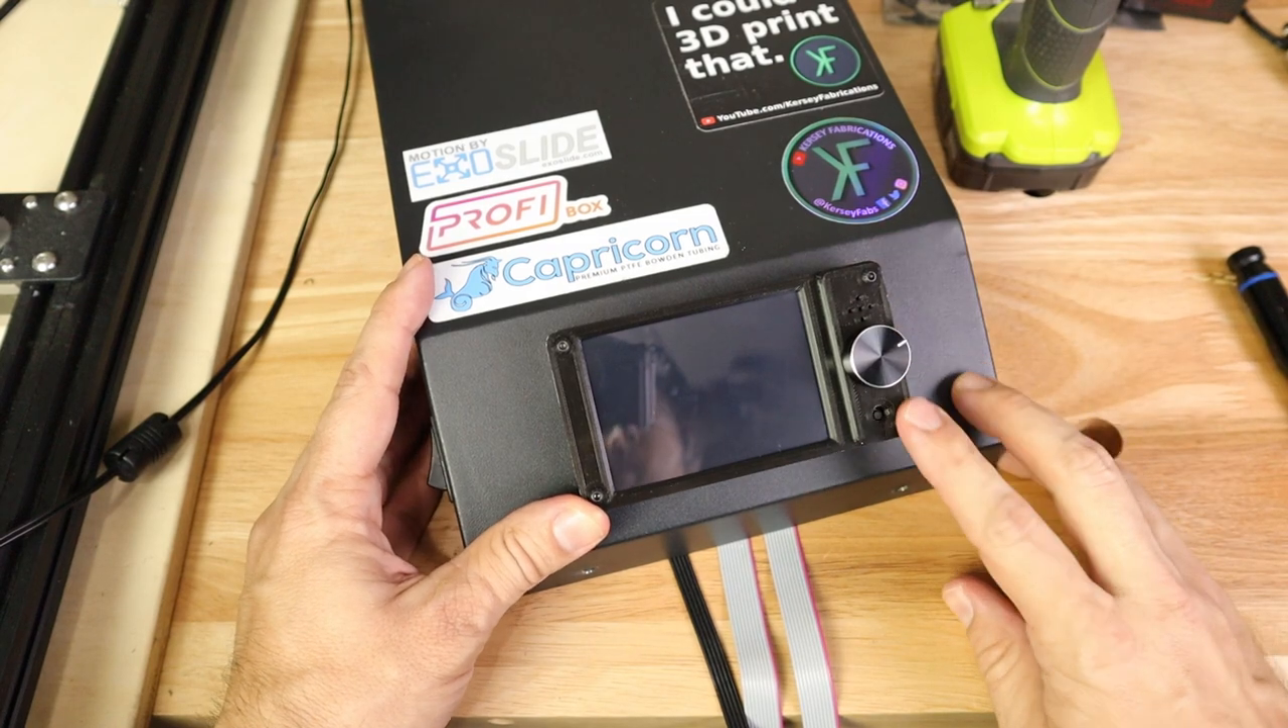So now you have your new display installed and you're ready for the installation of your new main board.